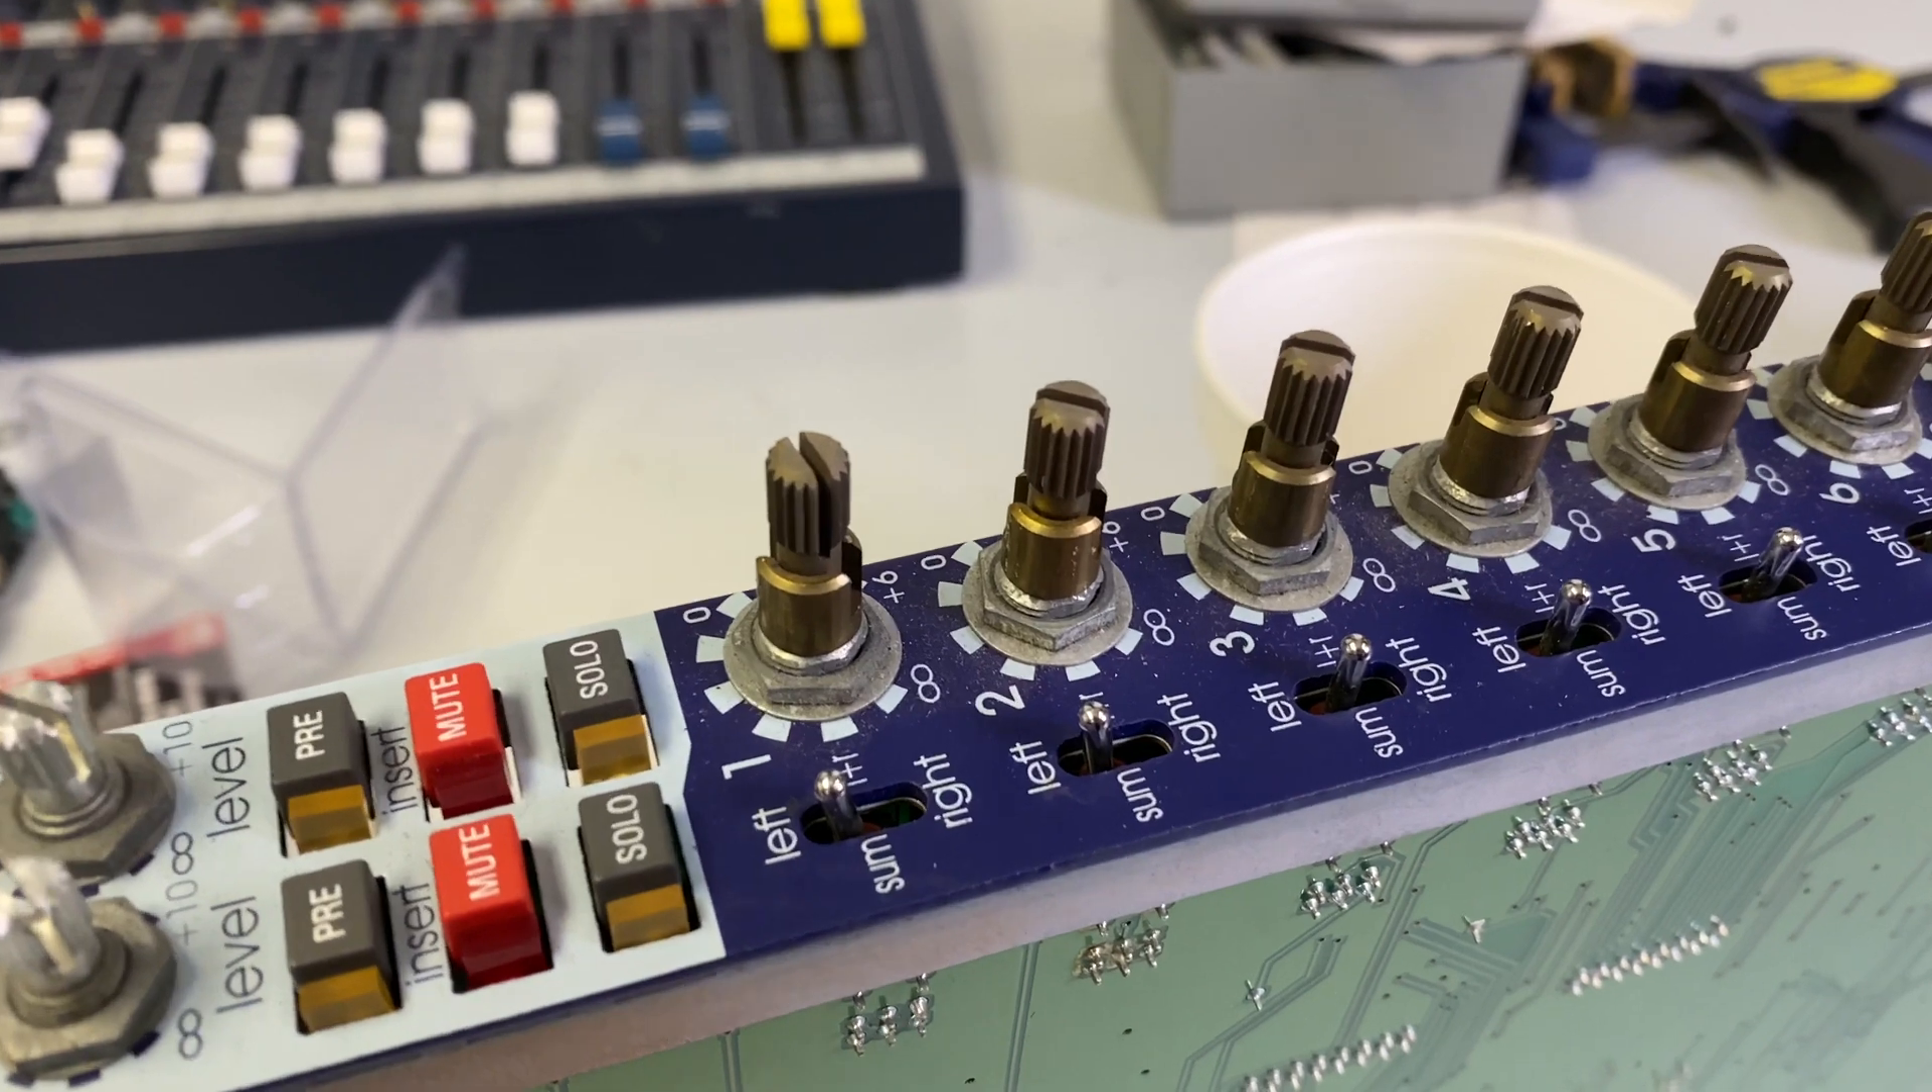Okay, so we've got all the knobs off.